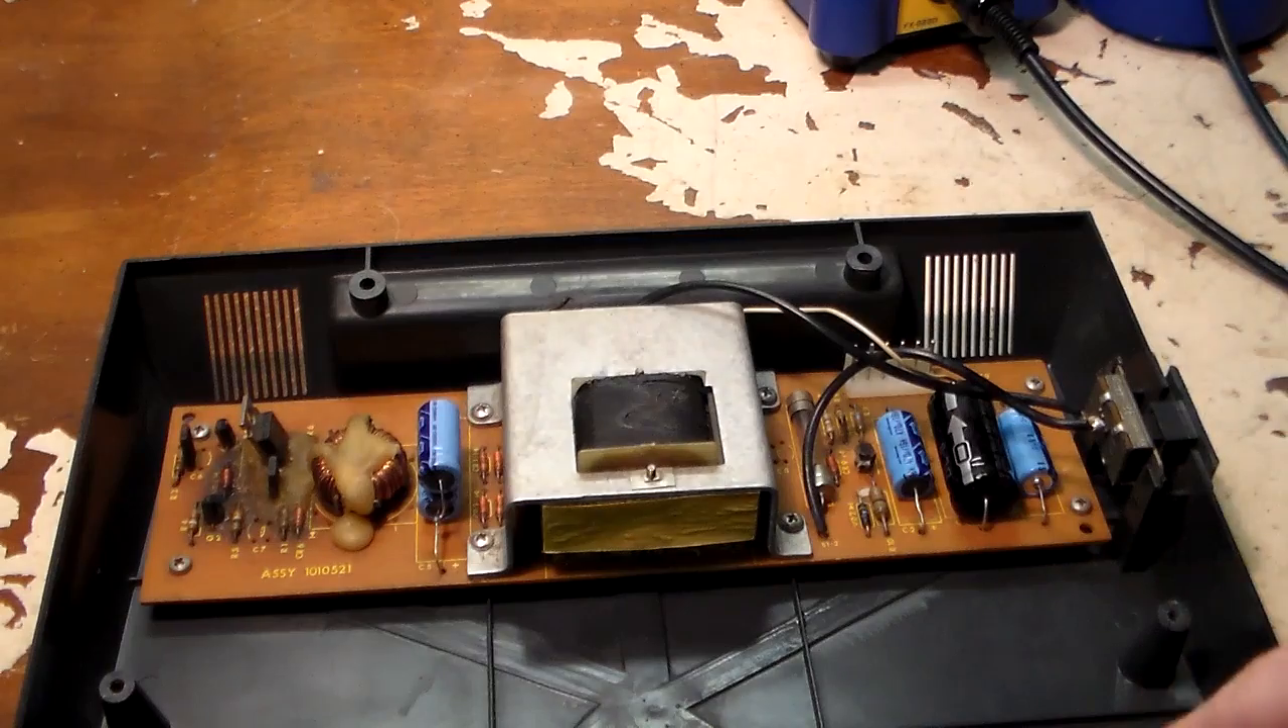And I've also installed the, uh, the converter, the AC, the DC converter, back into the bottom of the case.